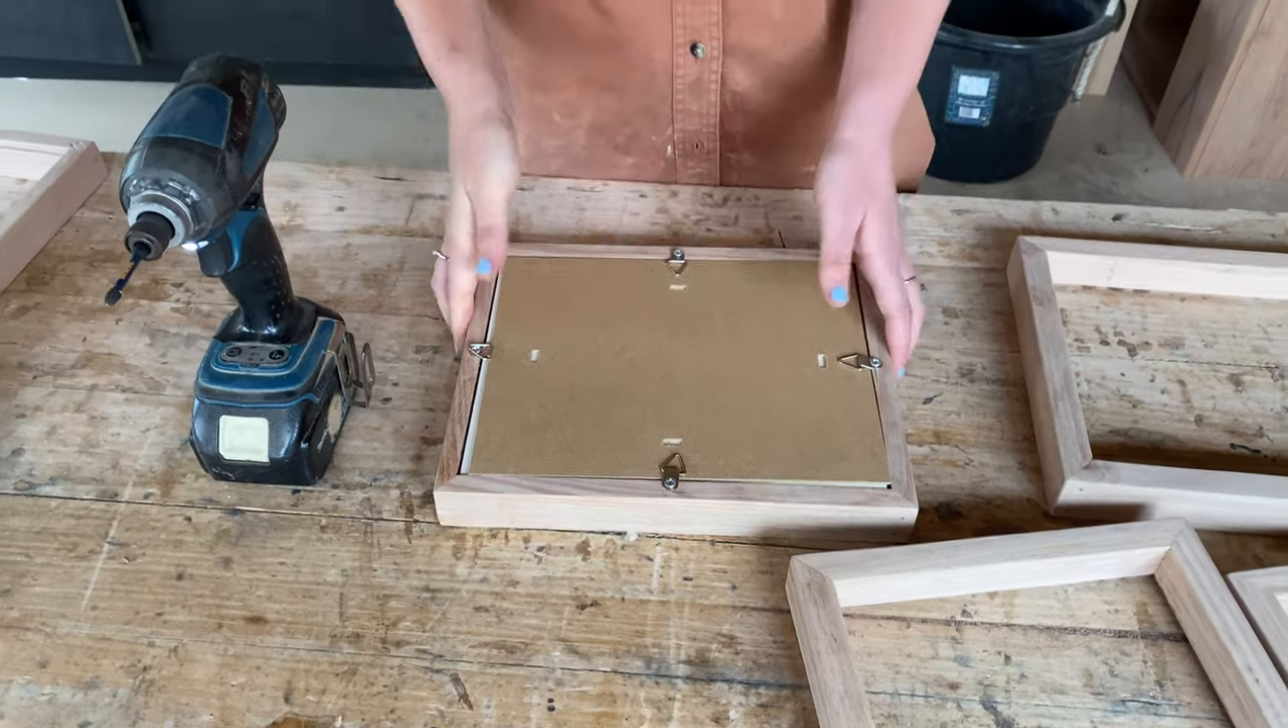We used picture triangles to keep the glass mounting board and backing into place as our frames will be free standing on shelves in our house.